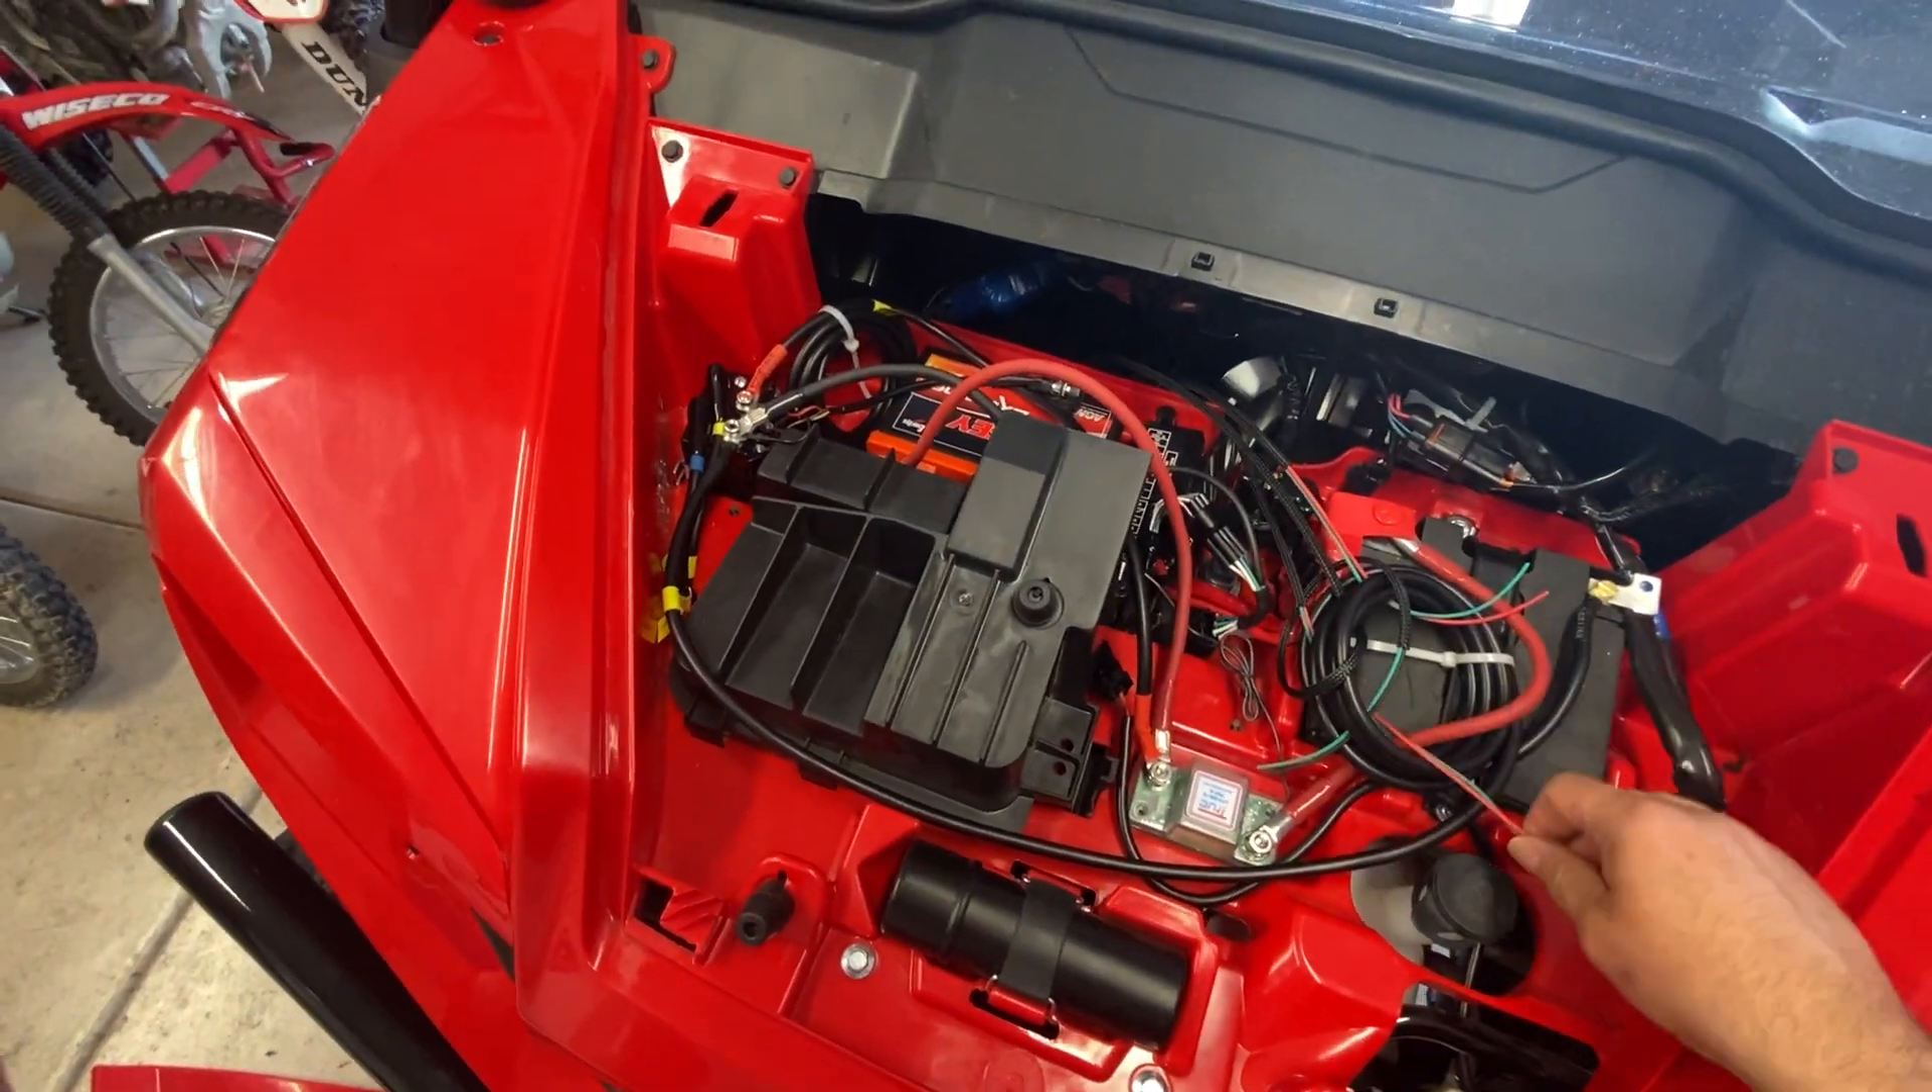Right now i do have some loose wires here because i'm waiting on honda side by side to have their keyed power adapters arrive.